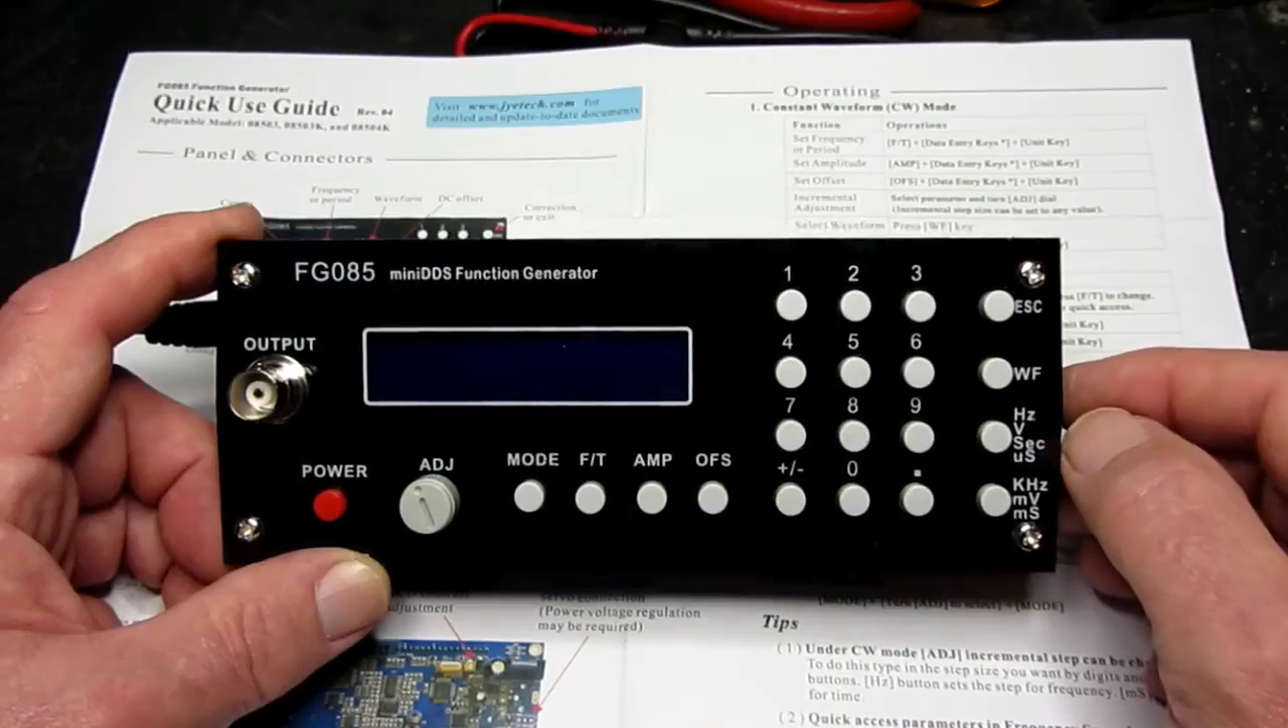So here is the unit now fully assembled and looks very neat indeed.